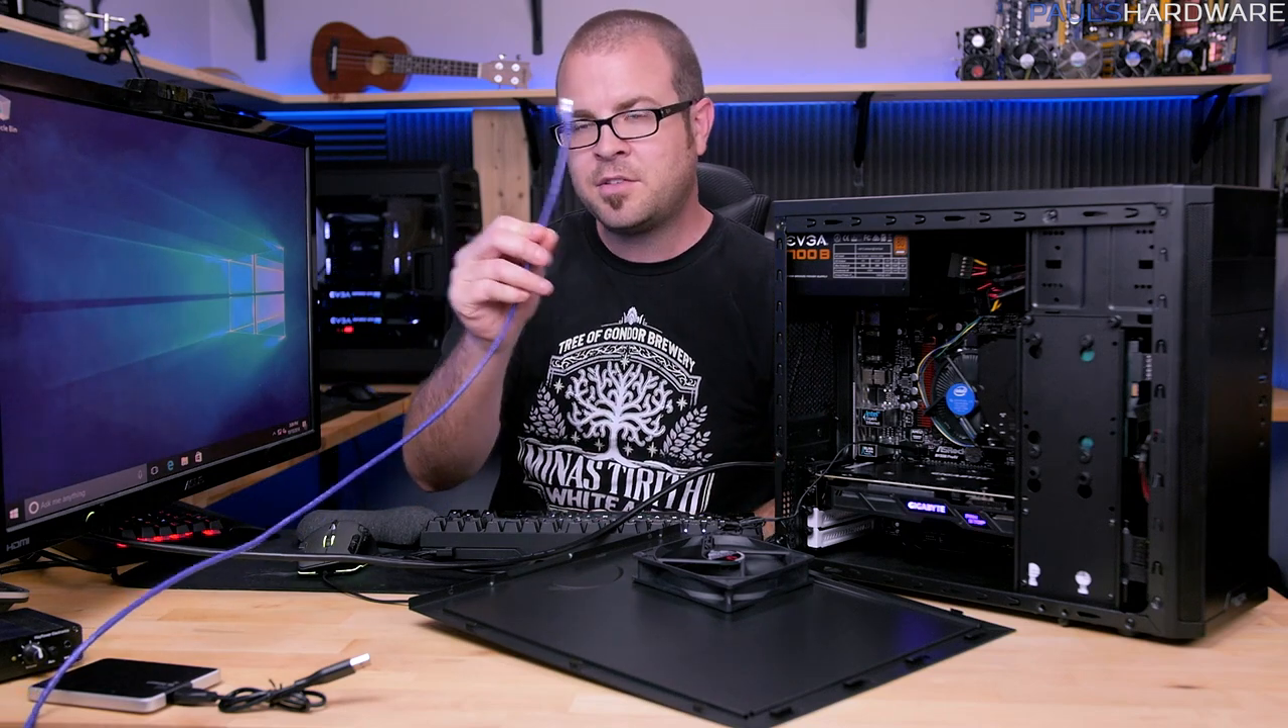You might notice I haven't actually connected the internet to this computer at this point.